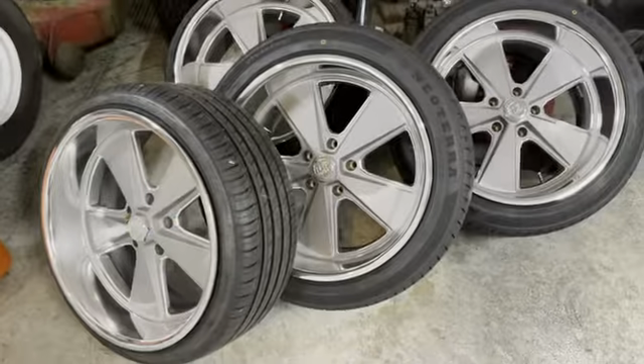All right so we got the uh wheels and tires mounted for the obs chevy build and they look really good.